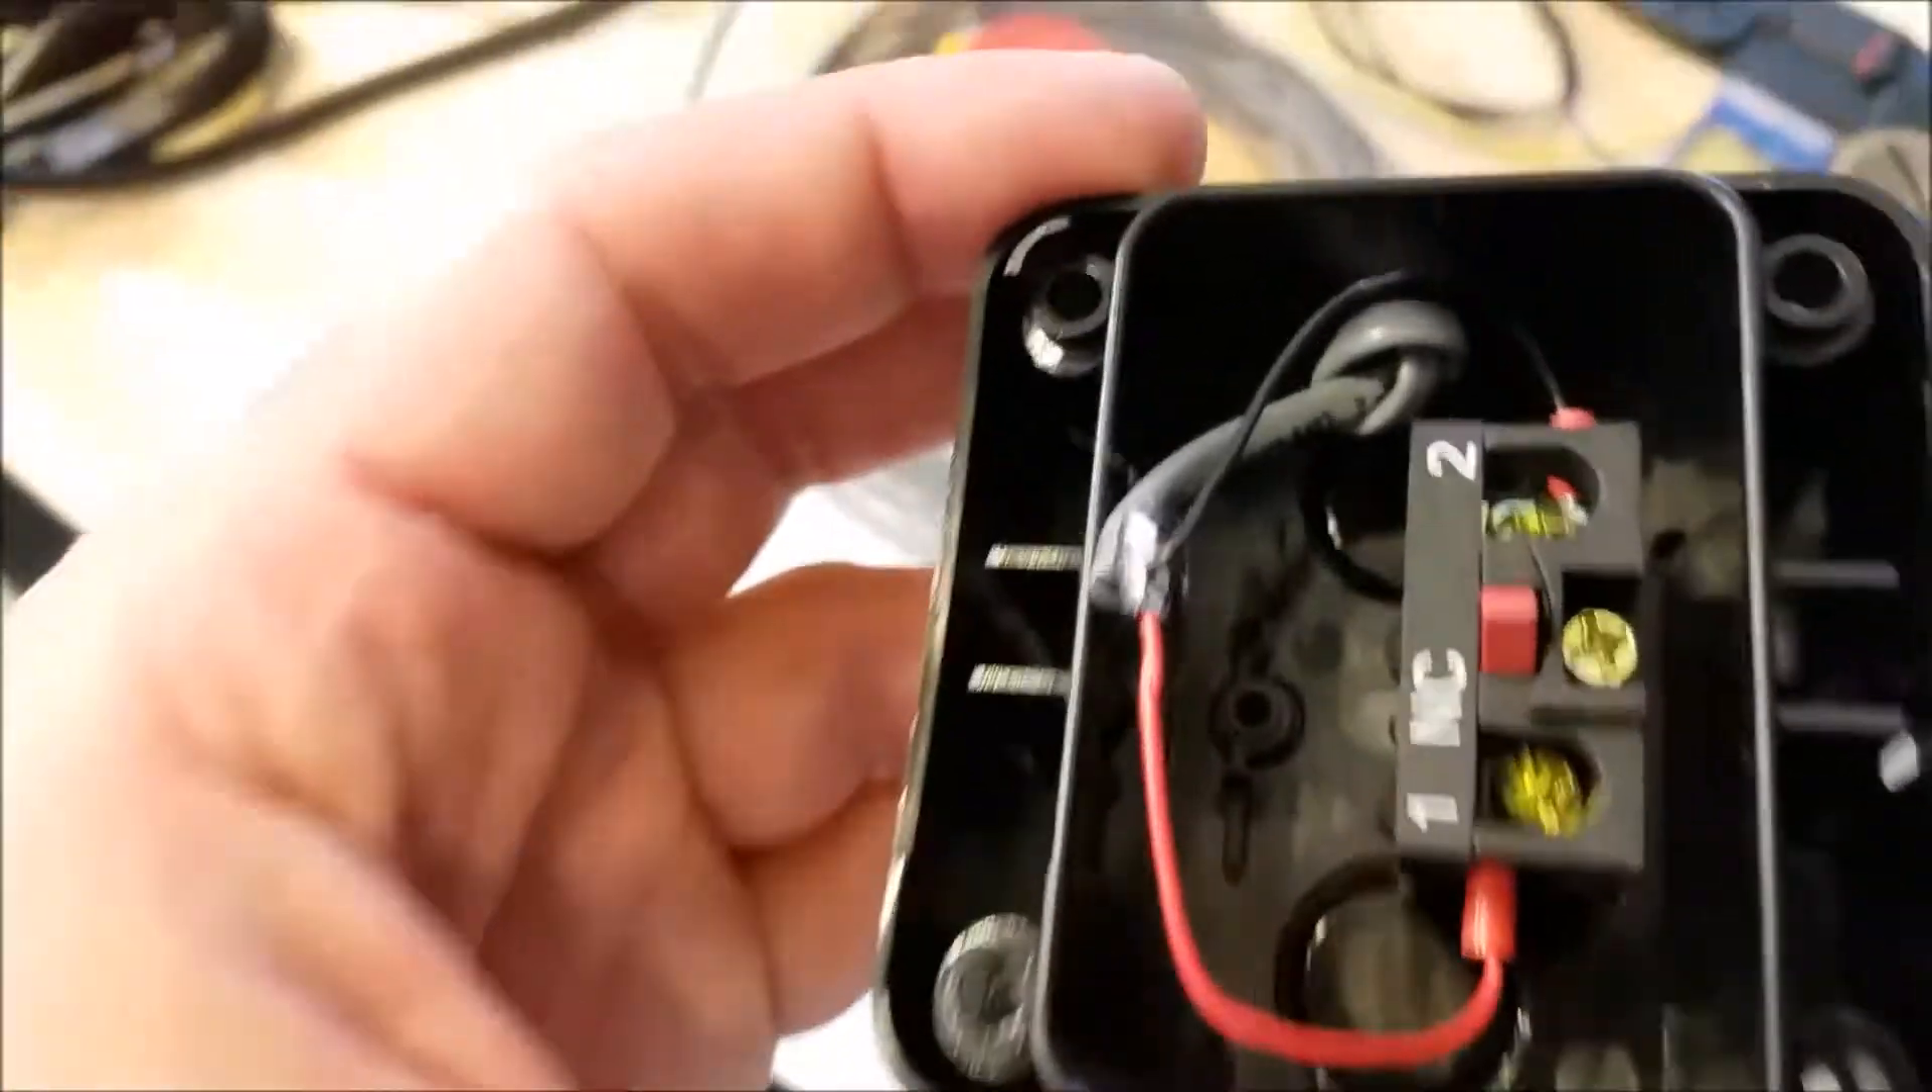So I've pulled the cable through, stripped it, crimped the ends on, tied a knot in the cable and wired it in on the switch.